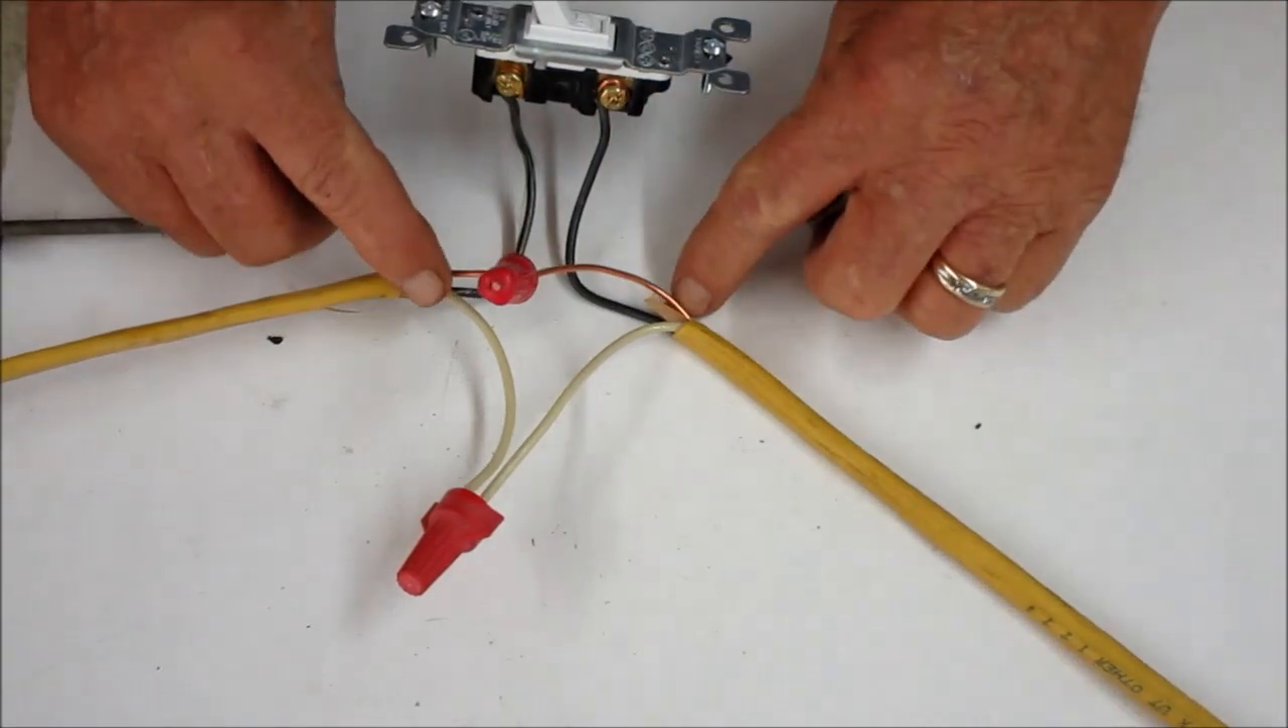All right, so now we got the ground wire tied together.